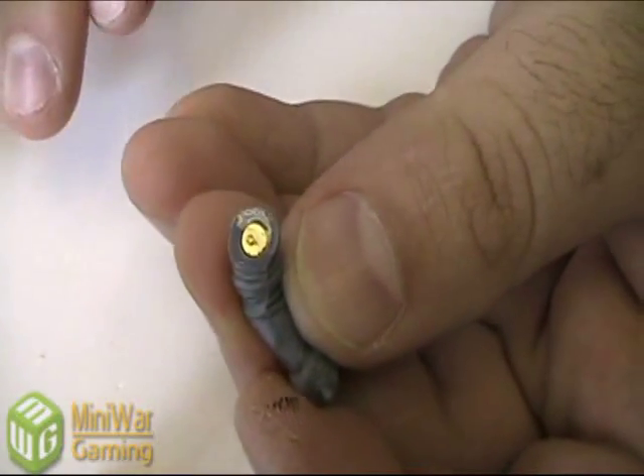Okay, so we've got a nice flush magnet there.